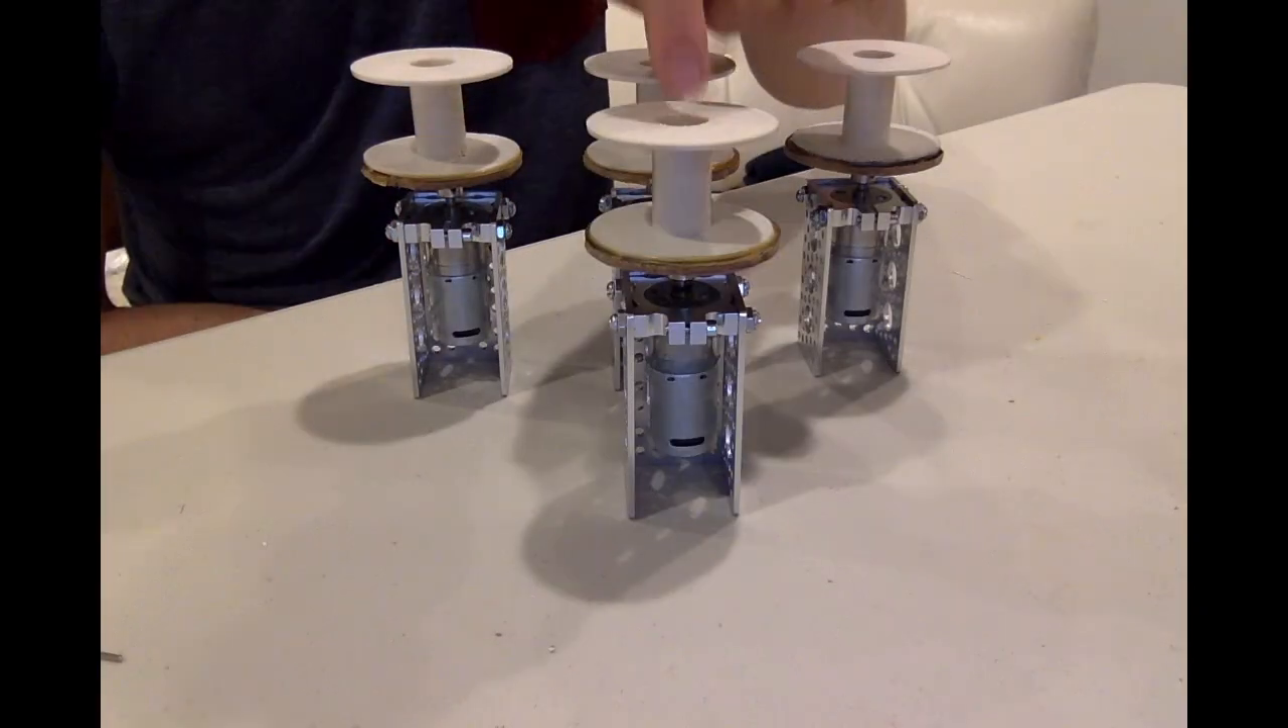And now that we have all these motor spool modules put together, we can move on to the next step.